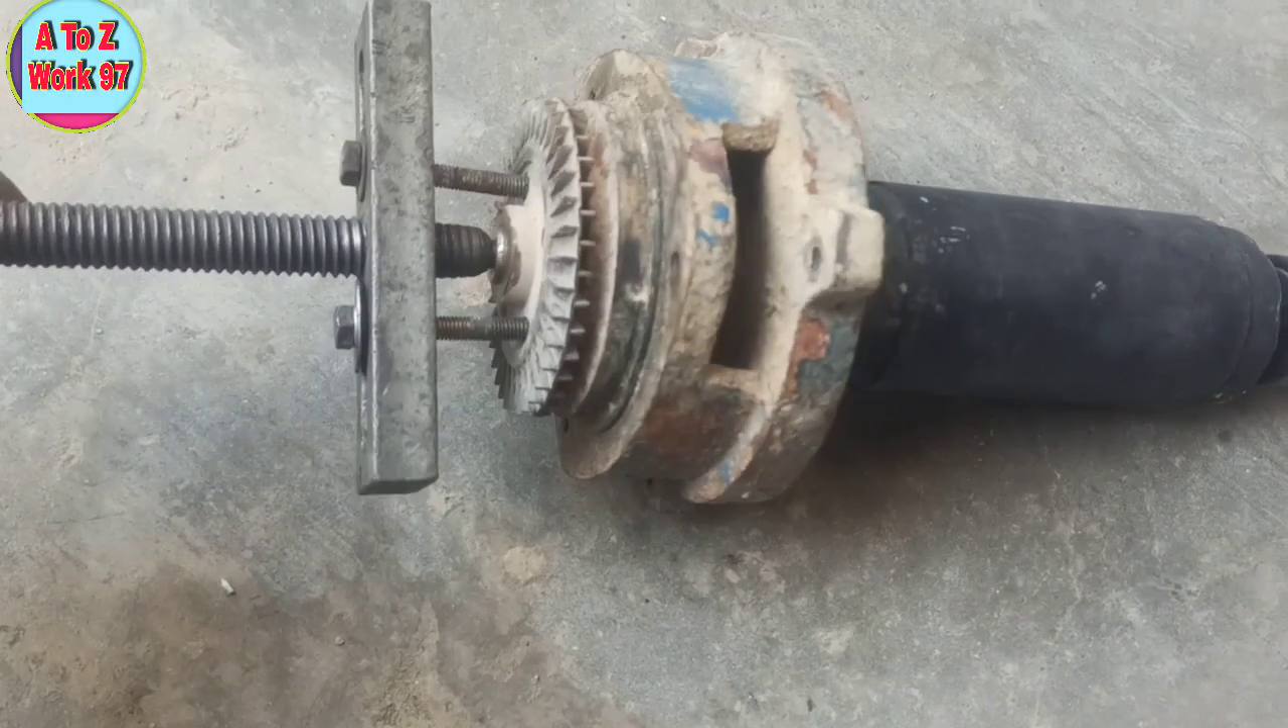ابھی ہمارا دوستو پولر لگ چکا ہے اب ہم ایمپیلر کو باہر نکالیں گے۔